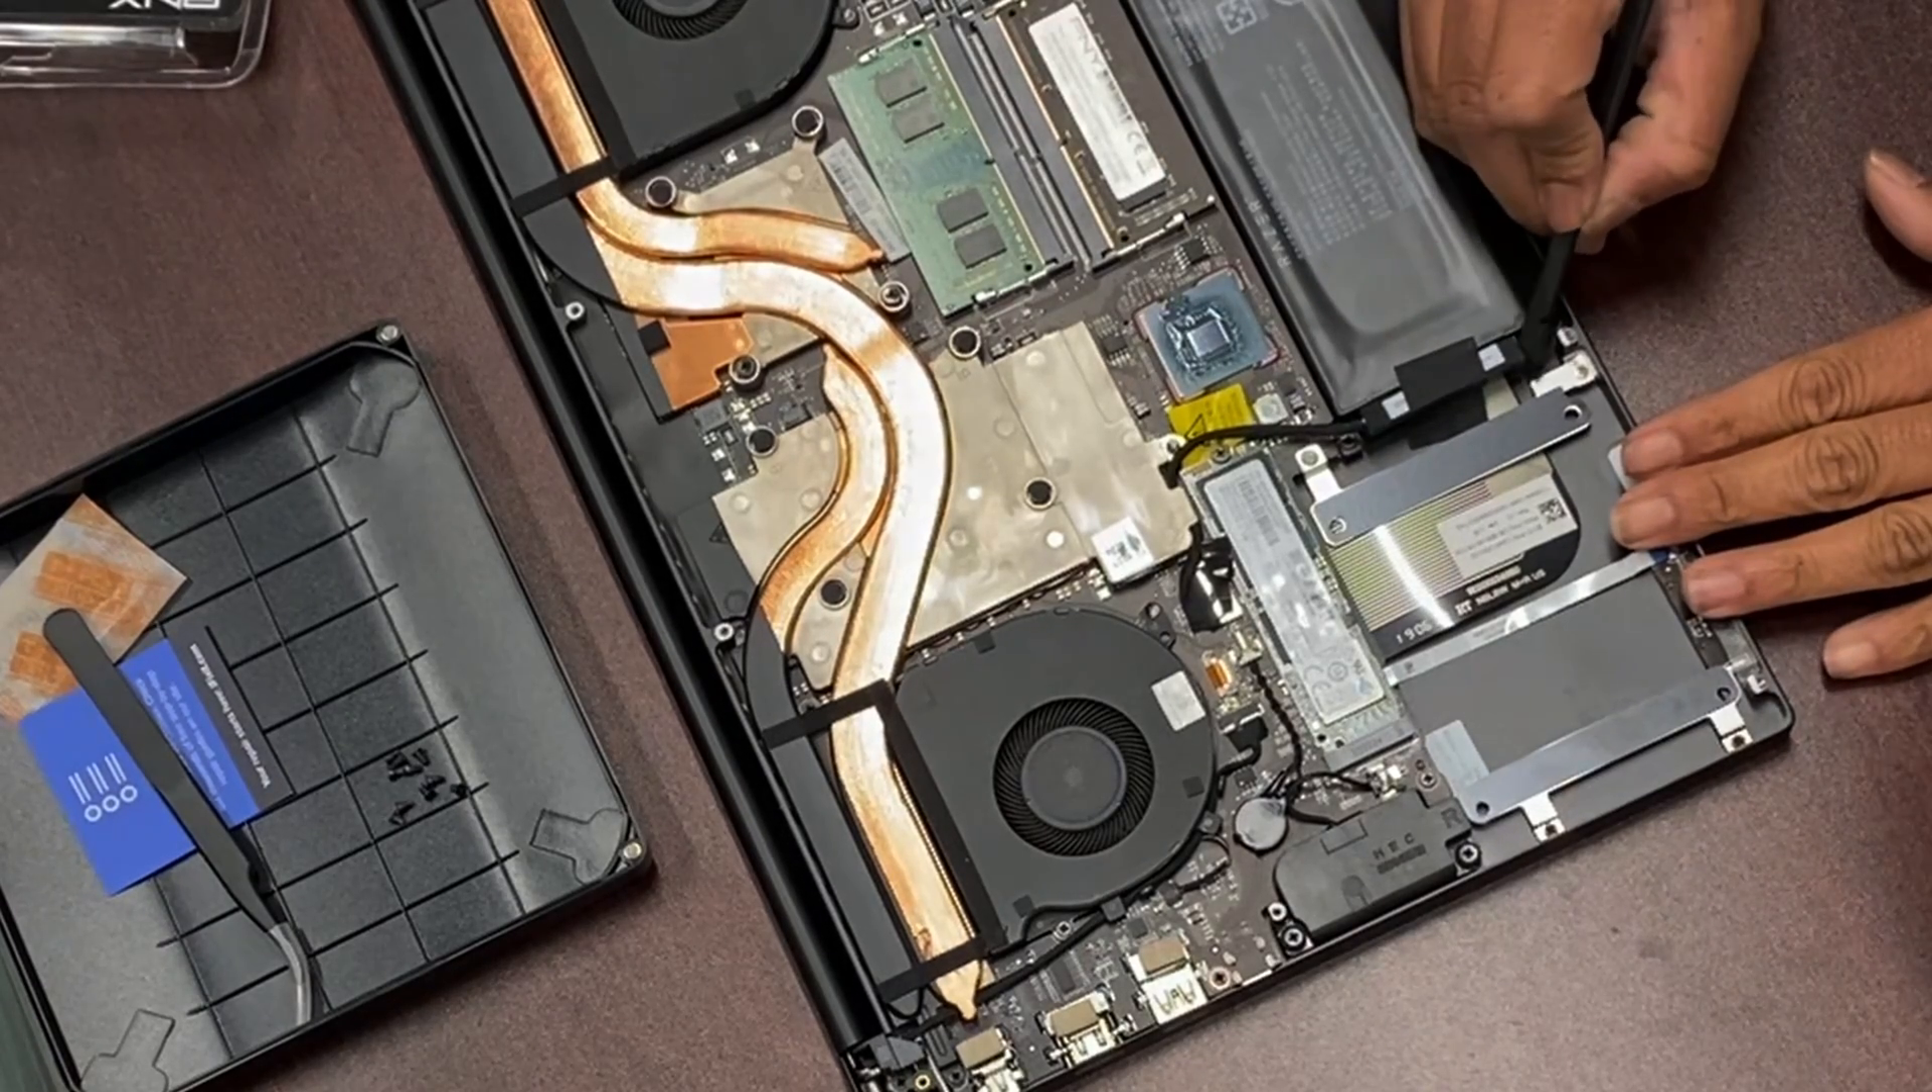Your RAM installation is done.